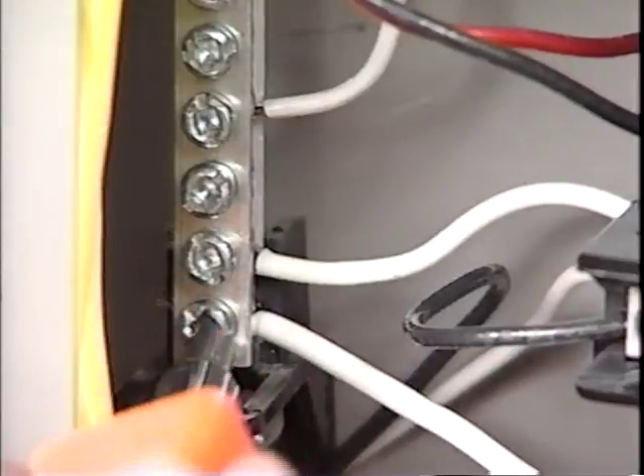The white neutral wire is connected to the neutral bus.